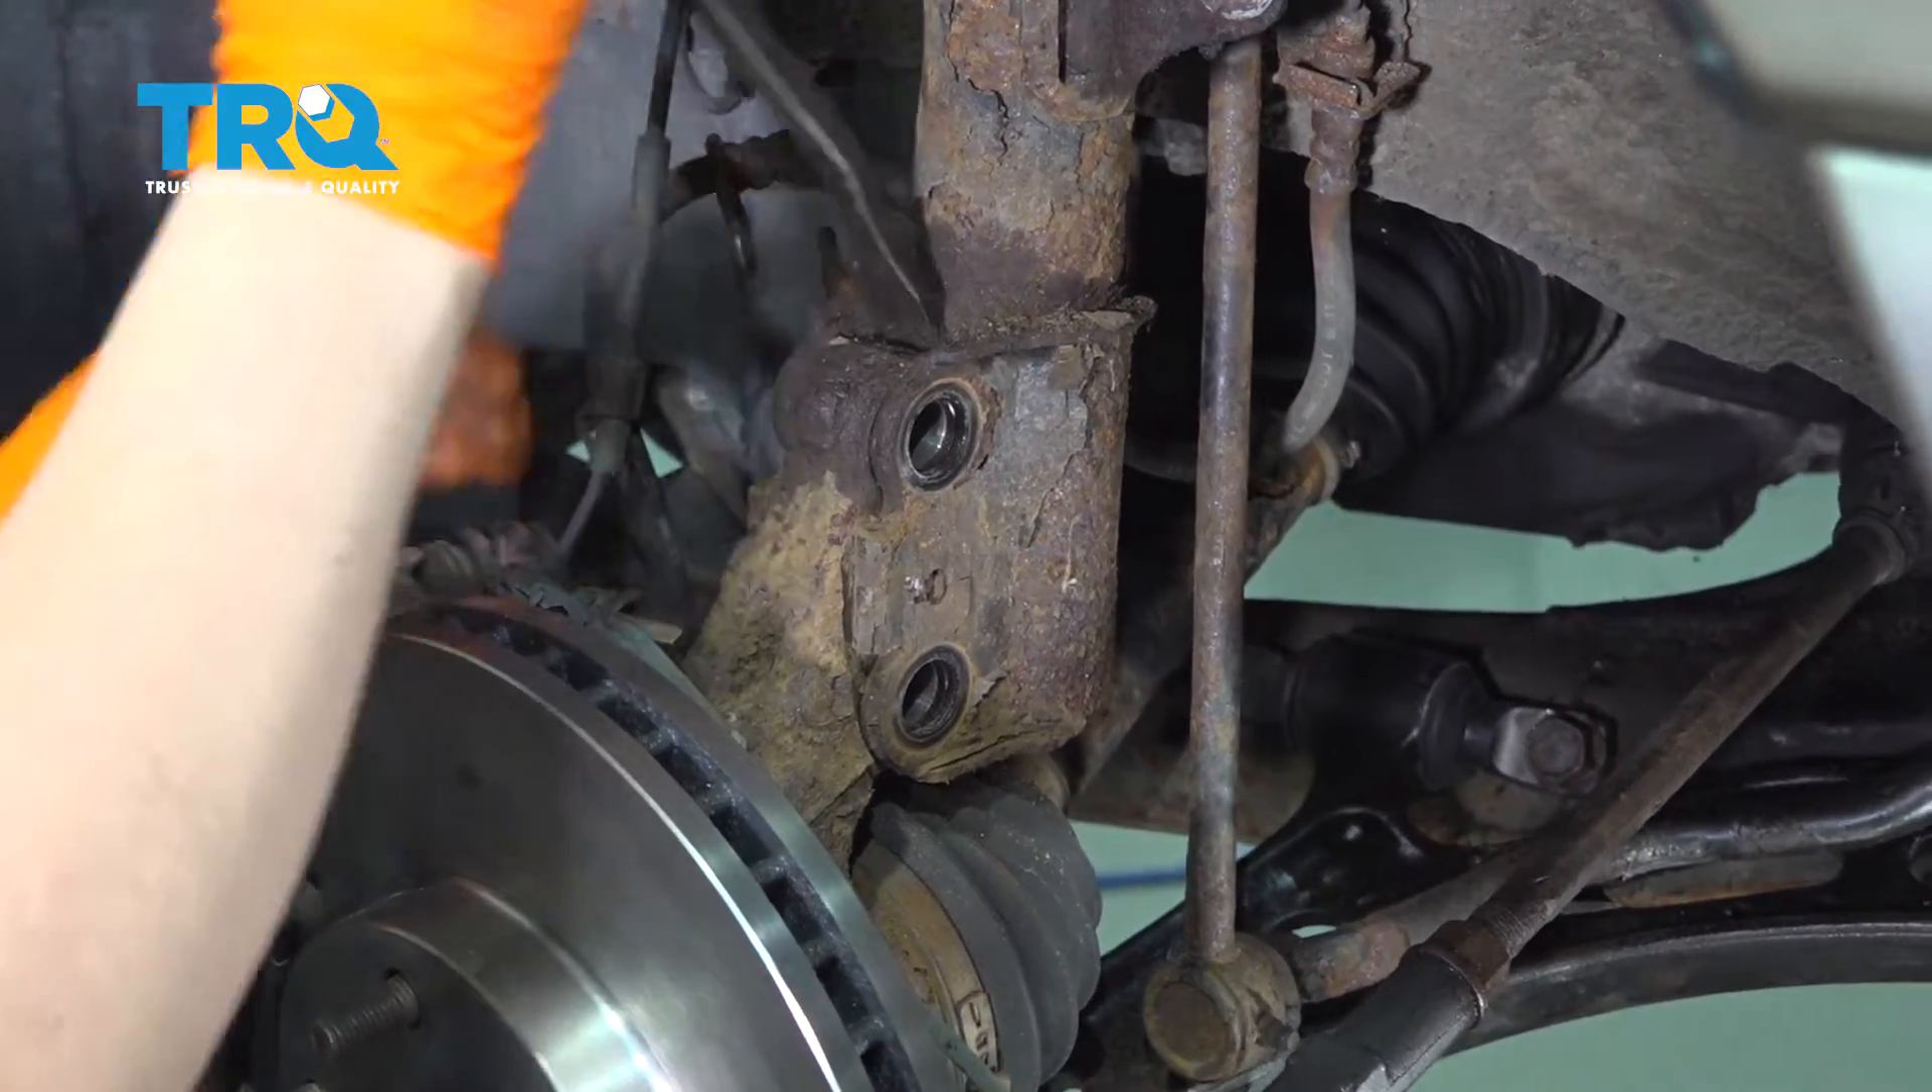At this point there's nothing holding the knuckle into the strut except for rust.